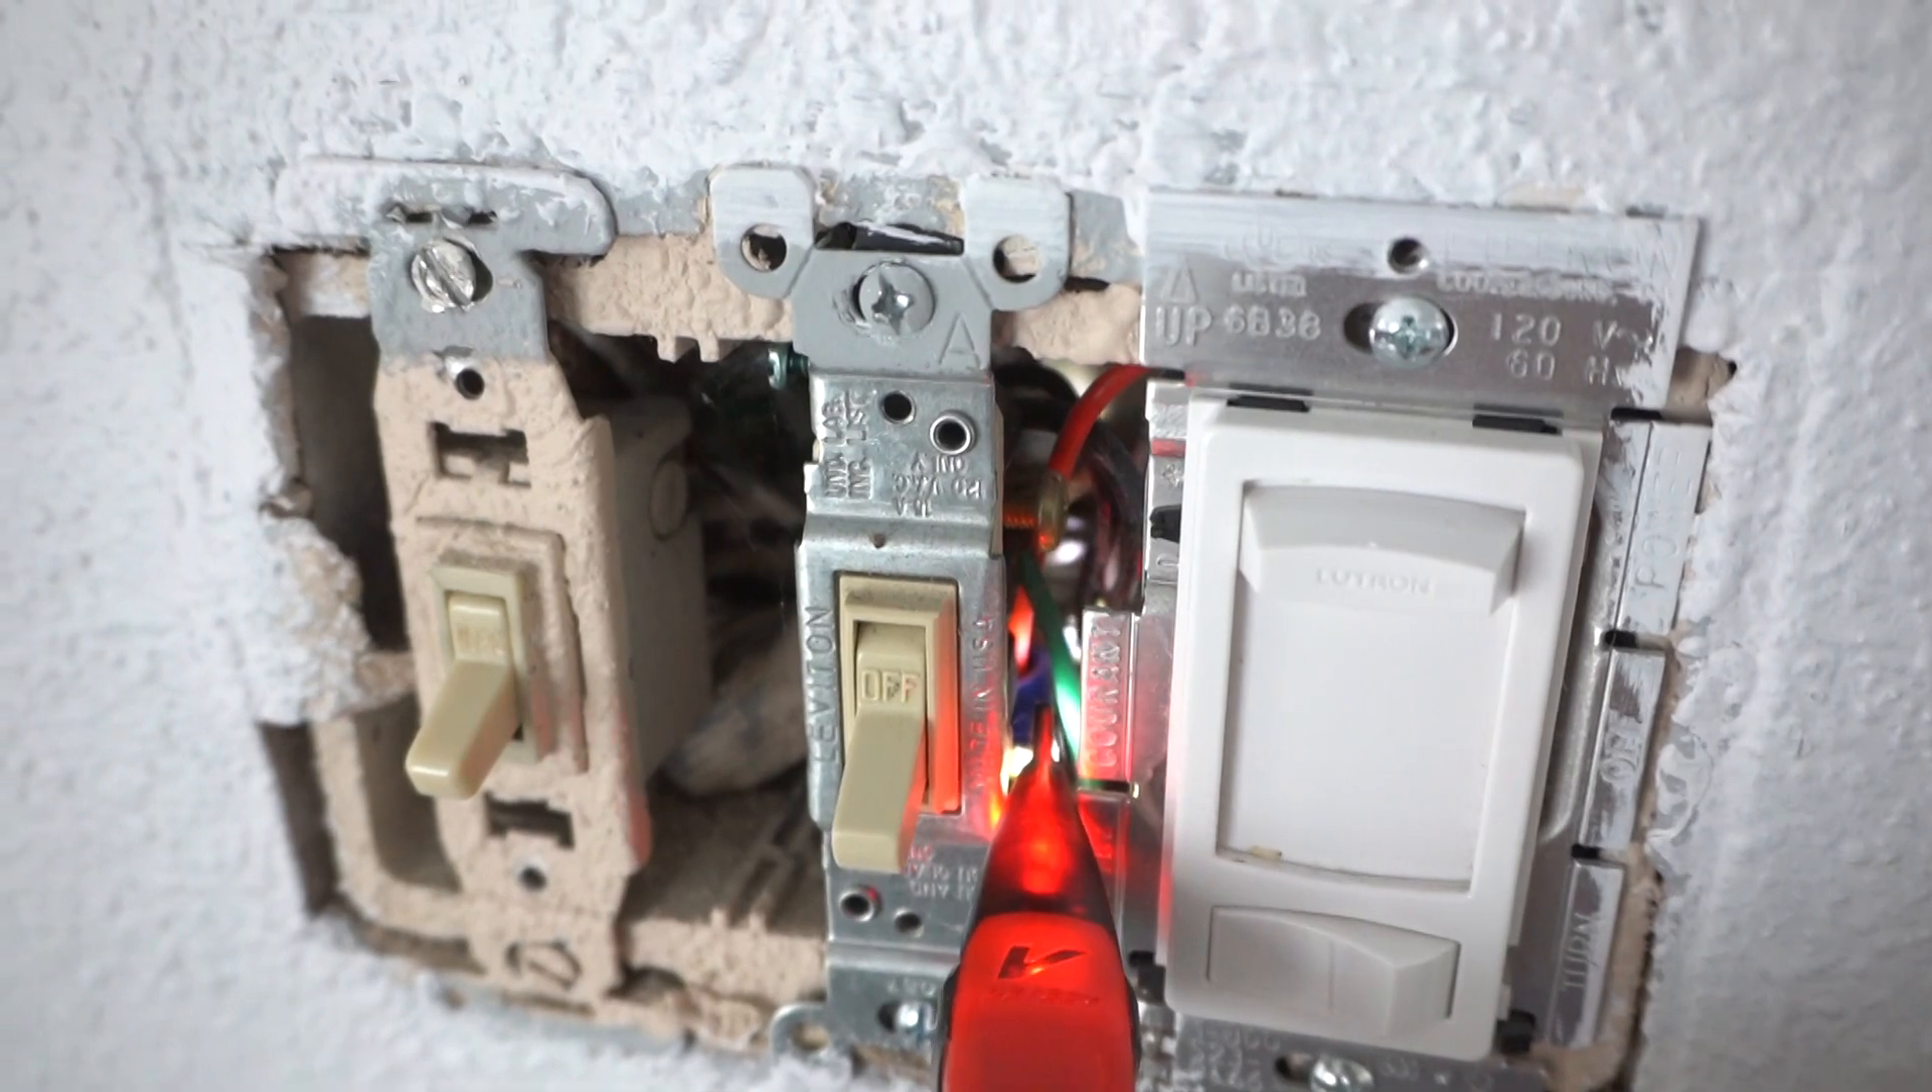As you can see, there are three switches that's already installed onto this 3-gang J-Box.